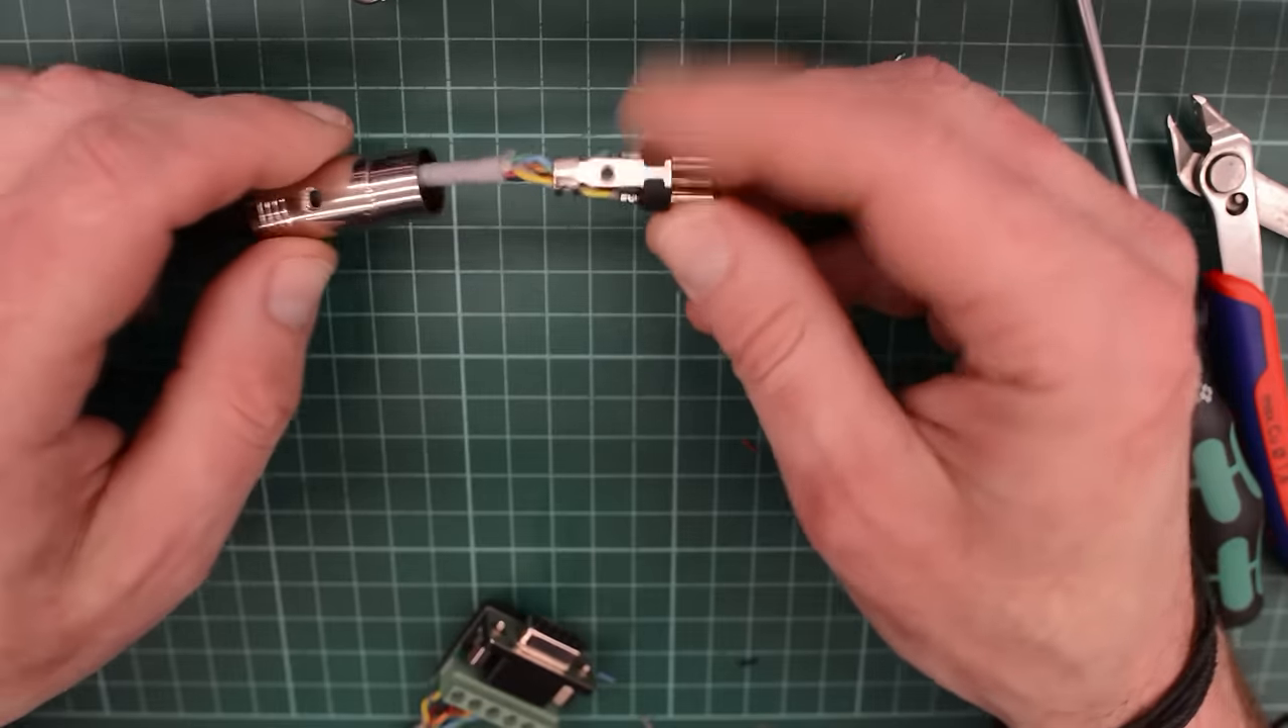And somehow I managed to remember to put the sleeve on the cable.